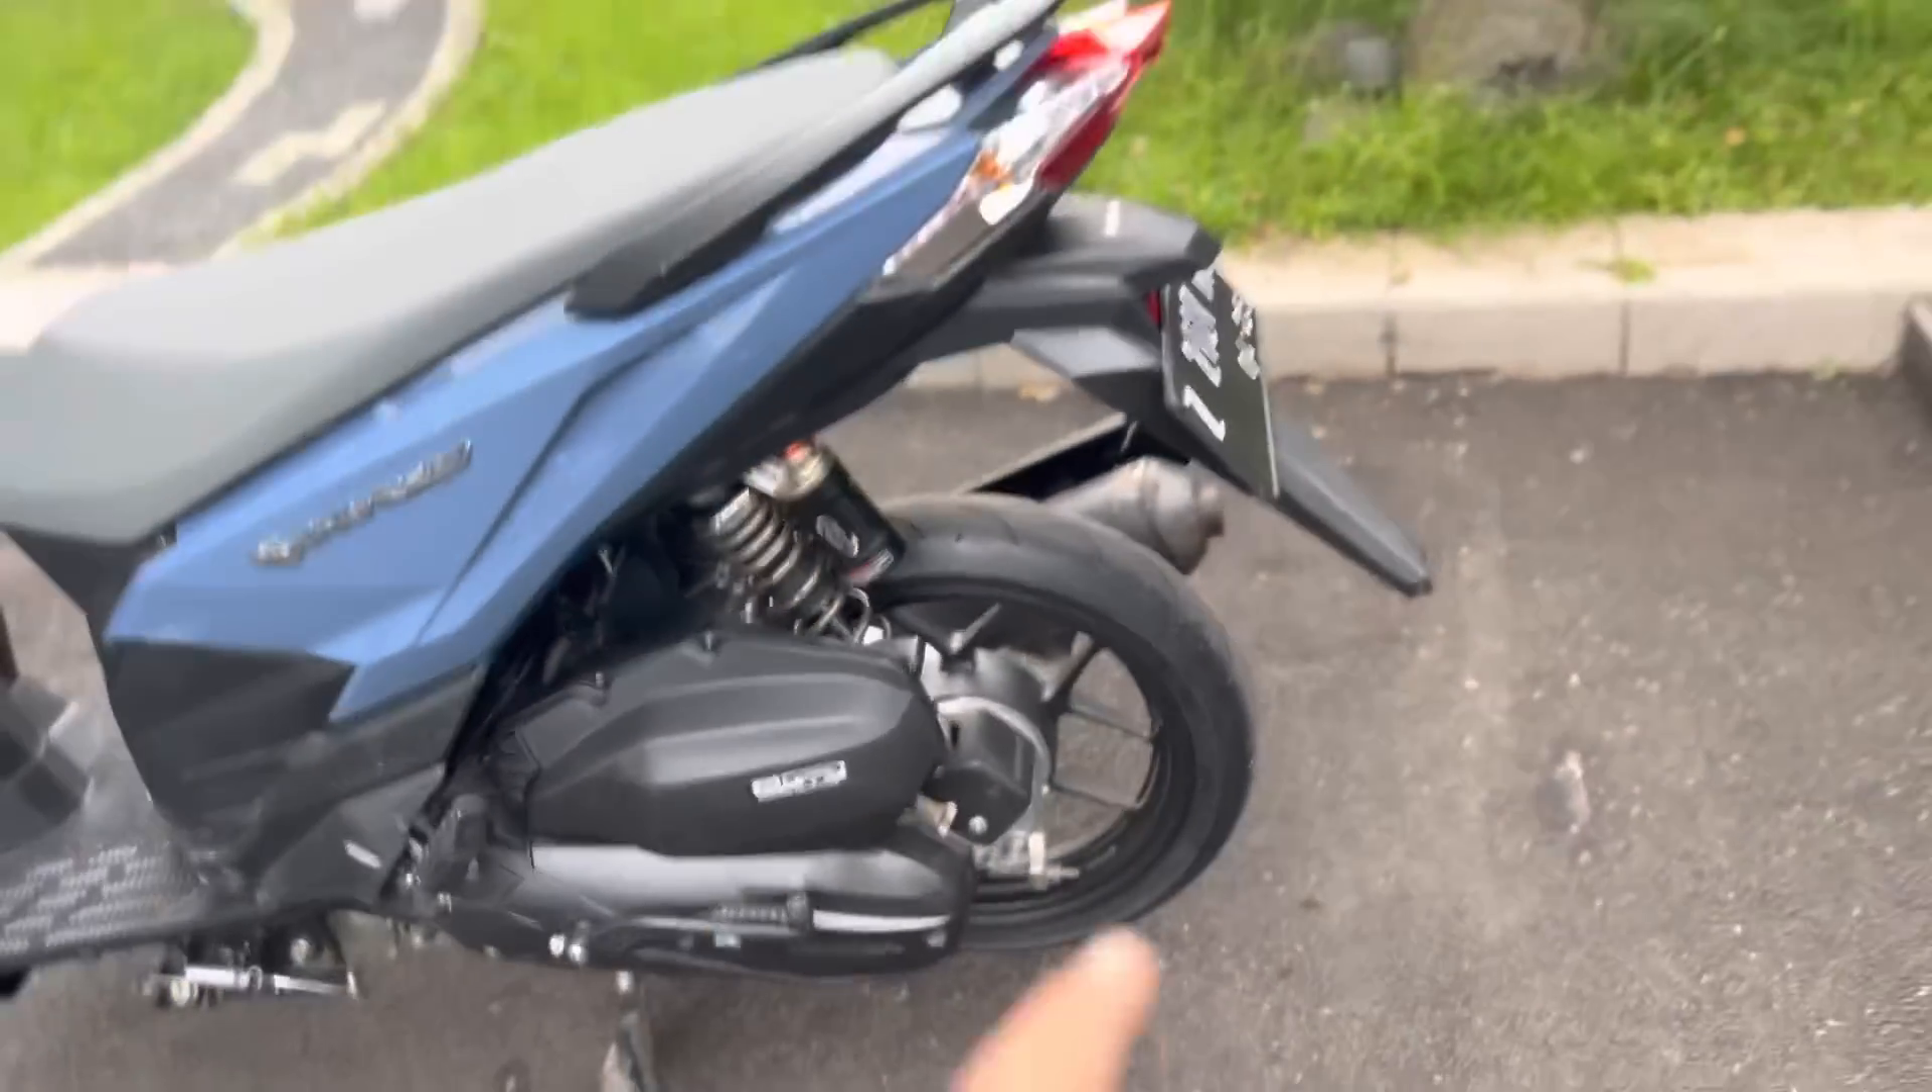Dan ini ban Sekarang udah terpasang.